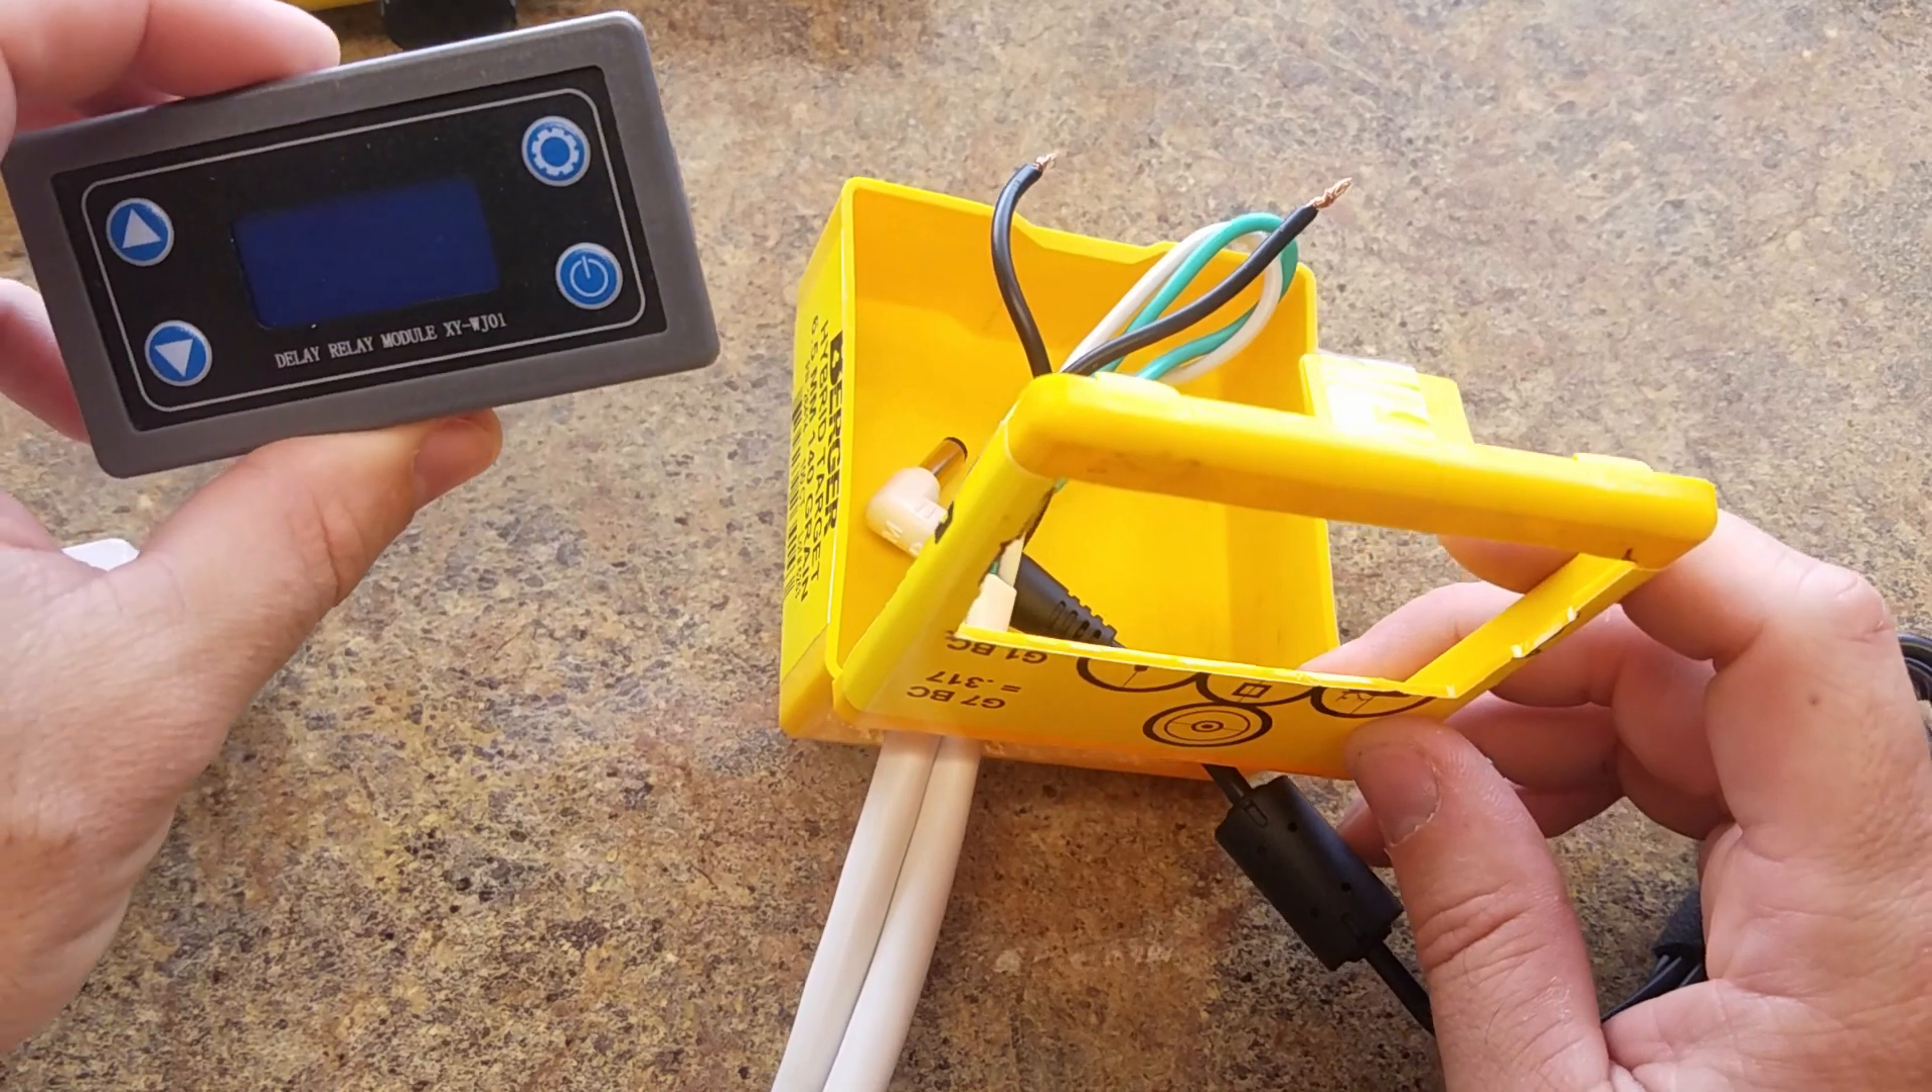We've got all our wires going into the housing unit.